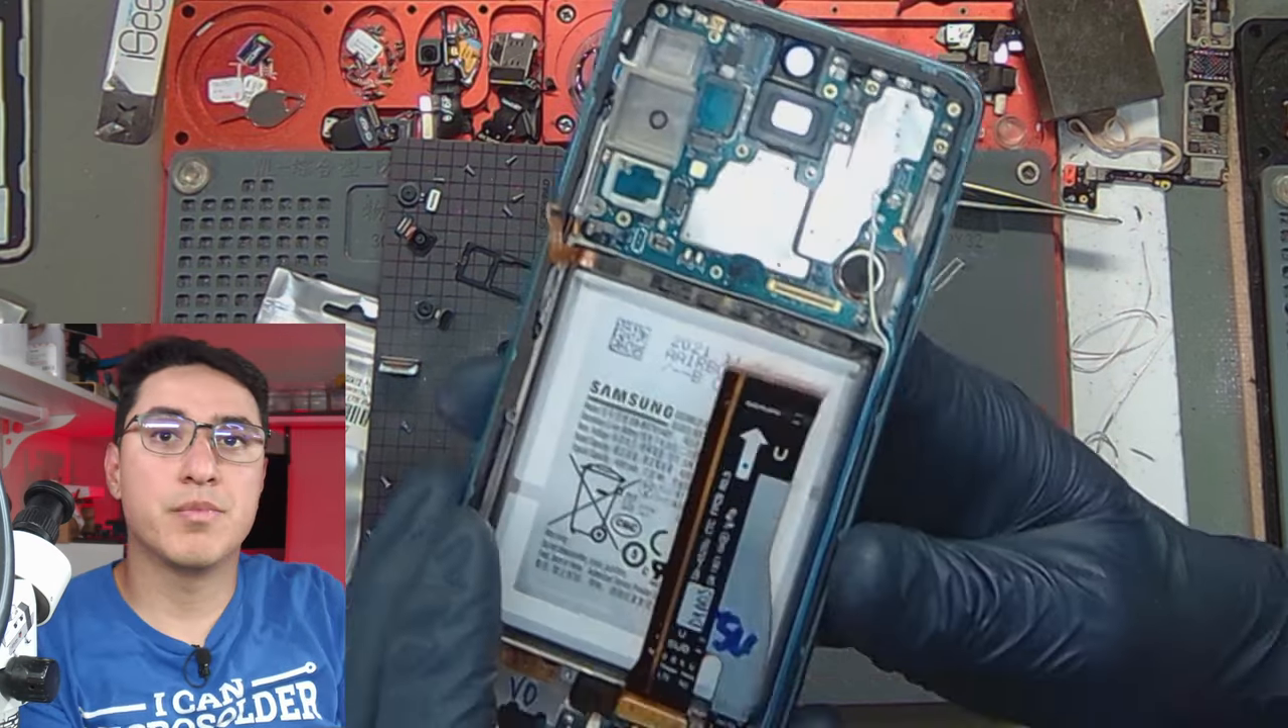Okay, so now I have the board here in the housing.